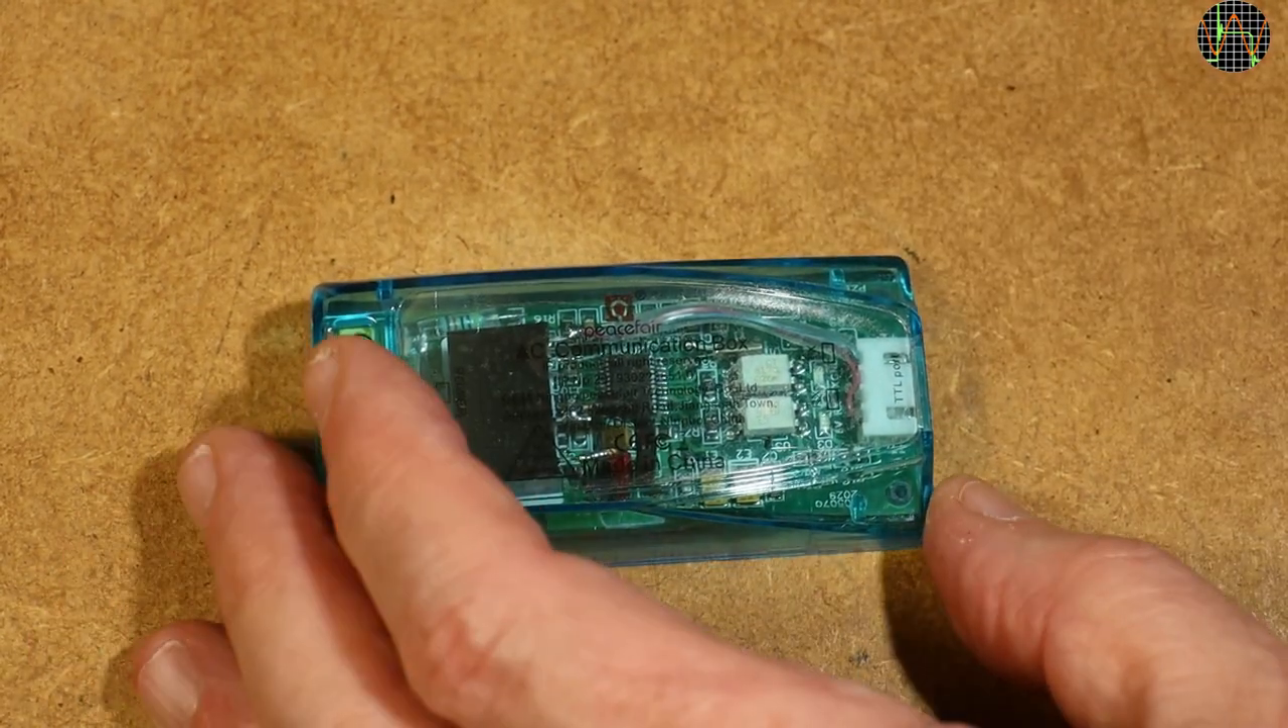So there is no problem in reusing the original case. Everything fits very neatly.